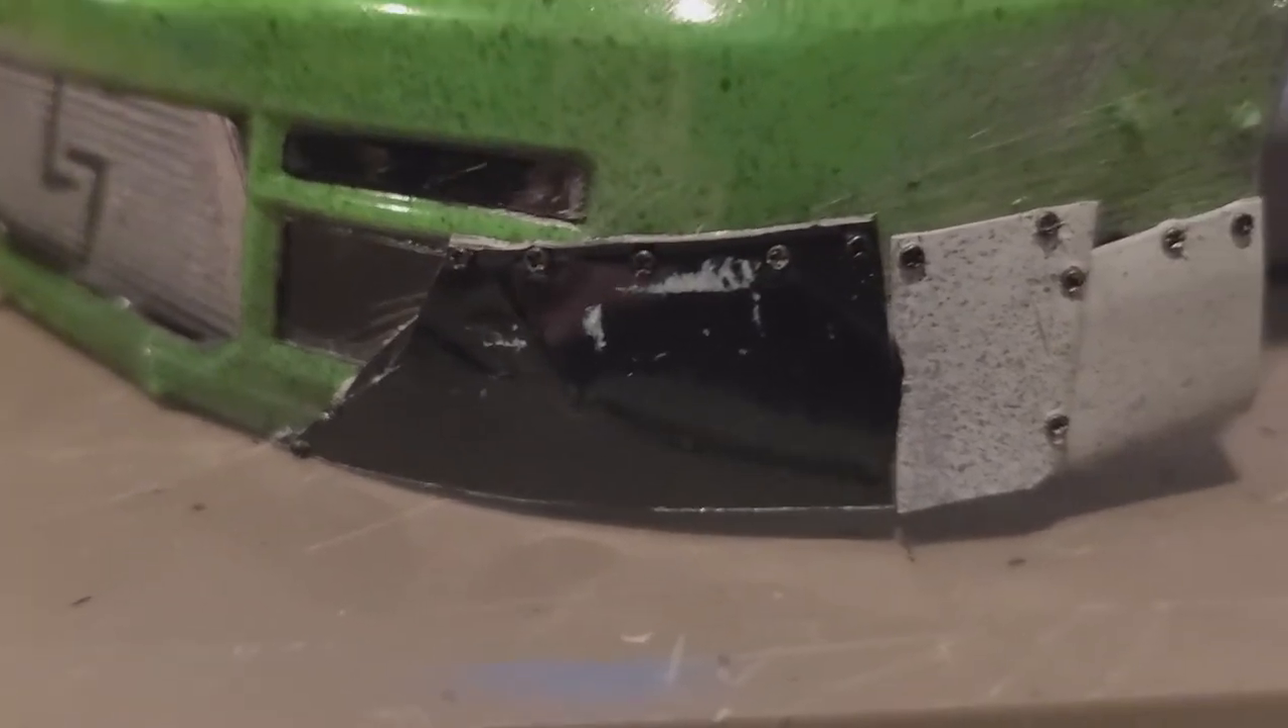Okay, so I've got the front pieces fixed on there. I've got several little screws in it.